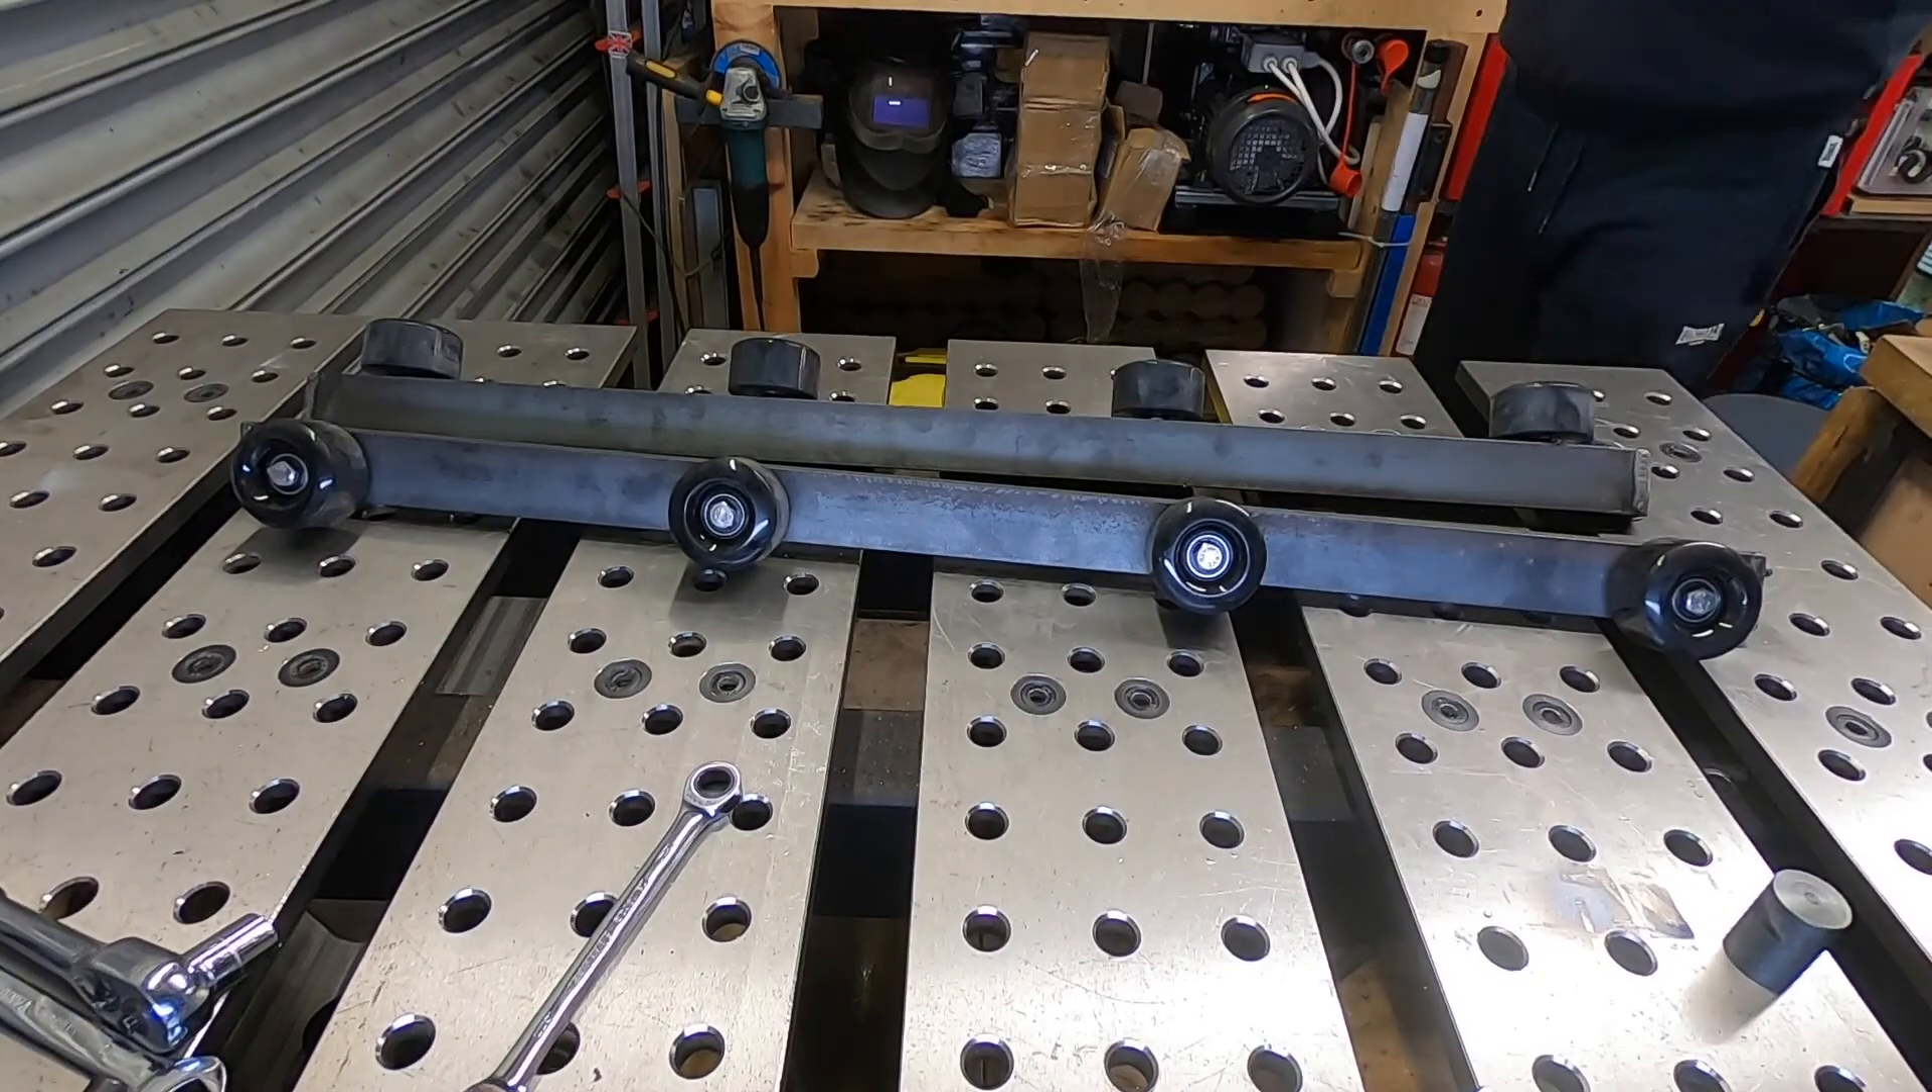So the wheels have been attached to the angle iron rails that were fabricated.